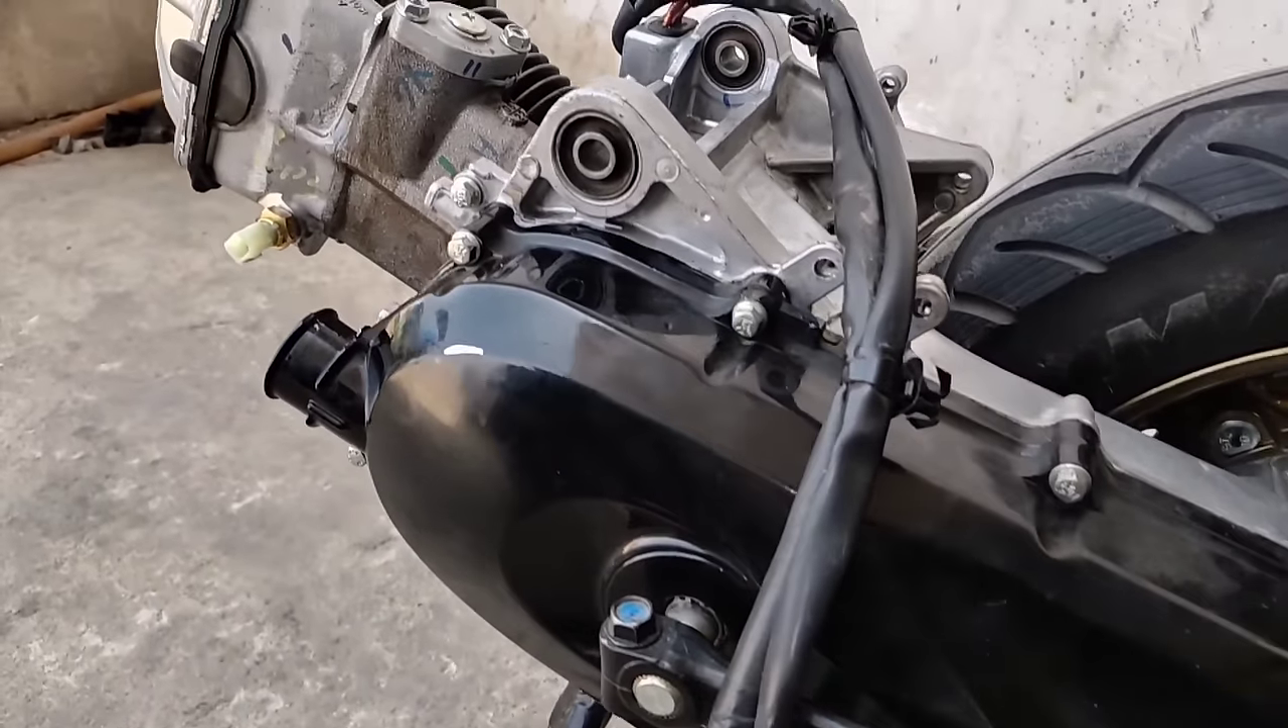इन्जन को पूरी तरह से फिटिंग कर चुके हैं कलच कवर भी एड कर चुके हैं।